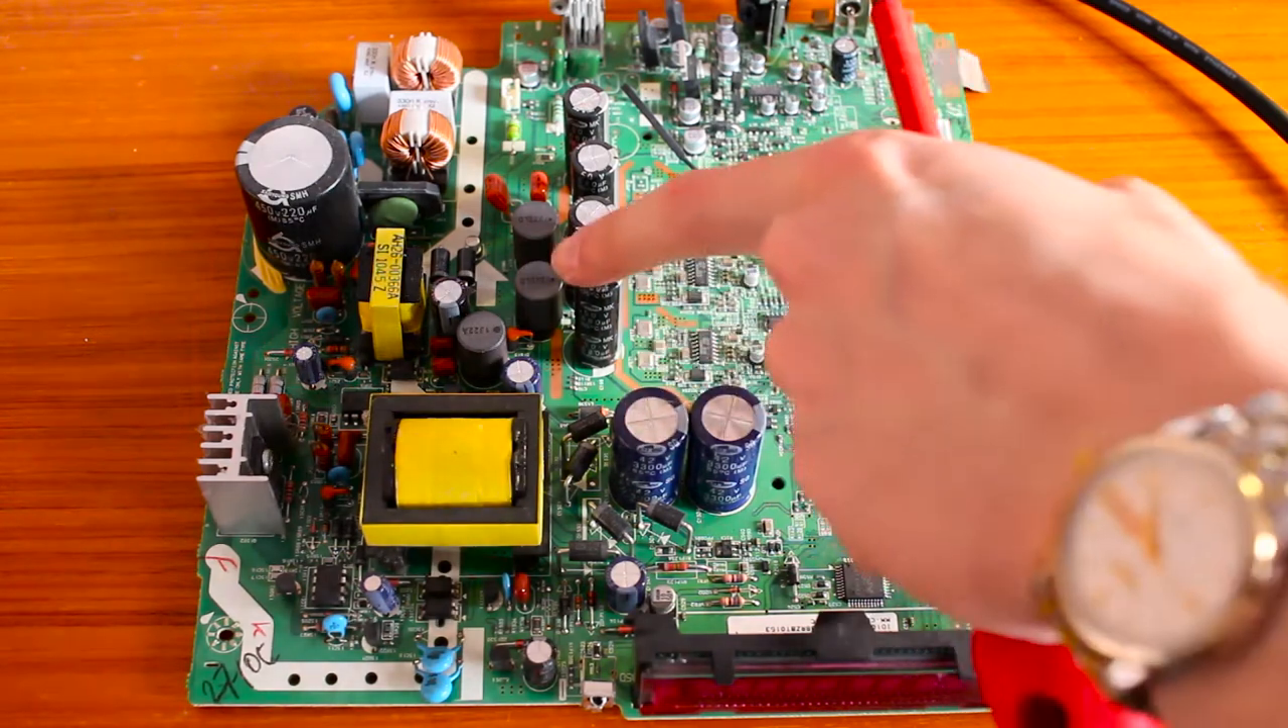Now that the main board is out, we can actually start to address the problem here.